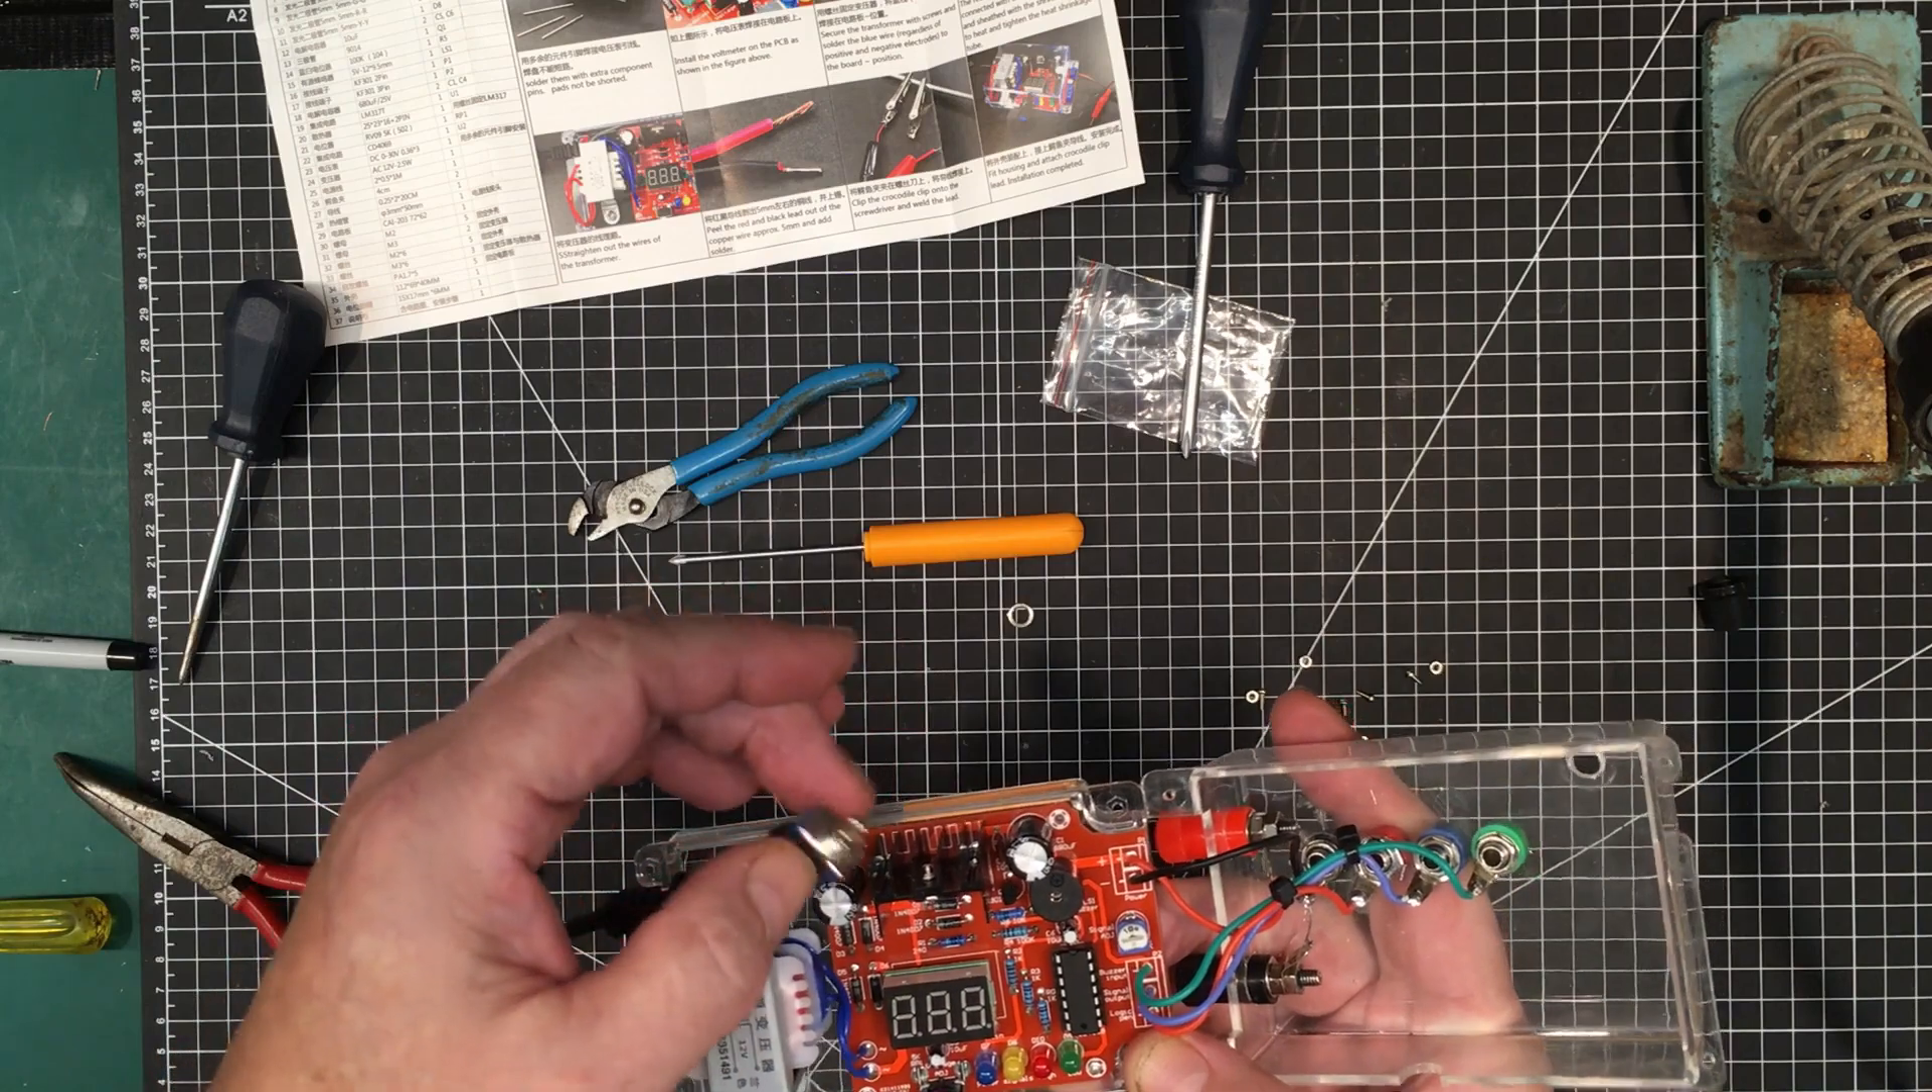Alright, we've got all the wiring that's done up here. Now all that remains to be done is the final assembly.